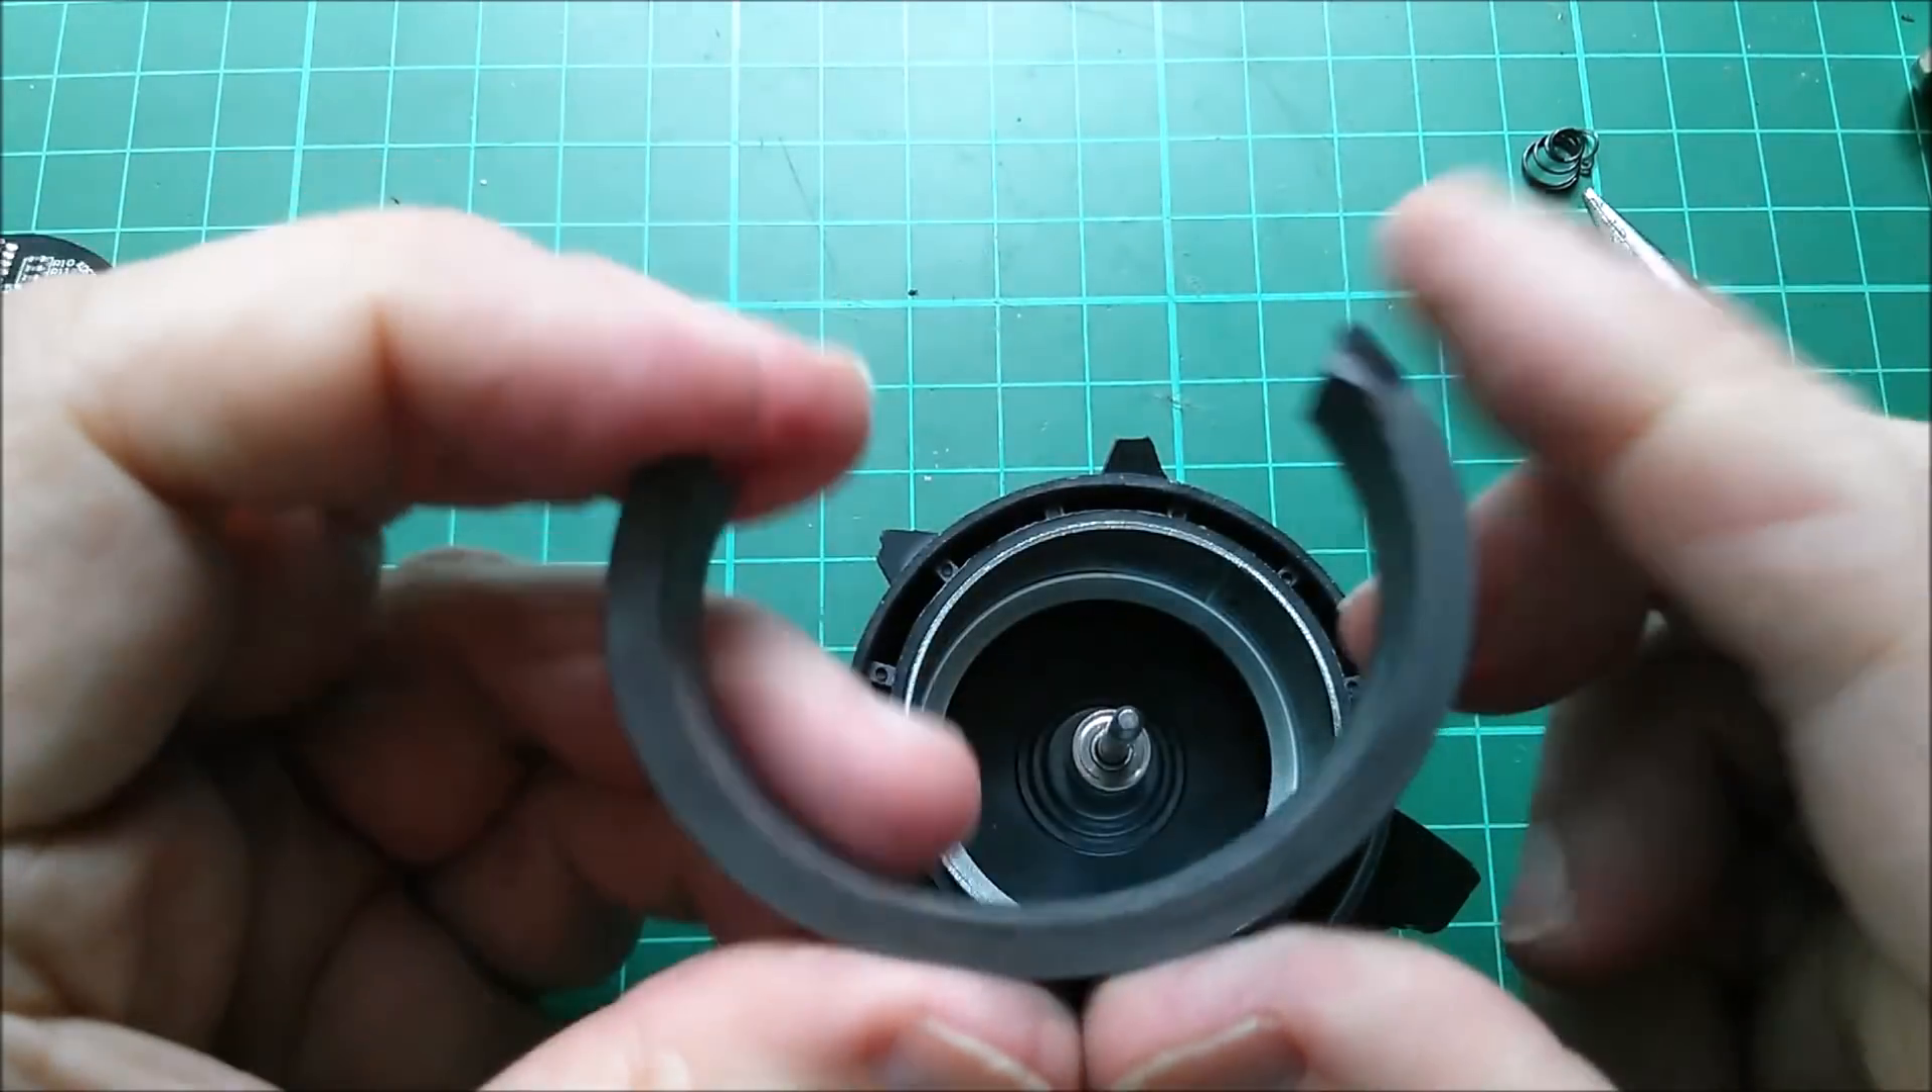Yeah there it is I've pulled the magnet out and it is just made of that sort of magnetized plastic material just pushed in to a metal former.